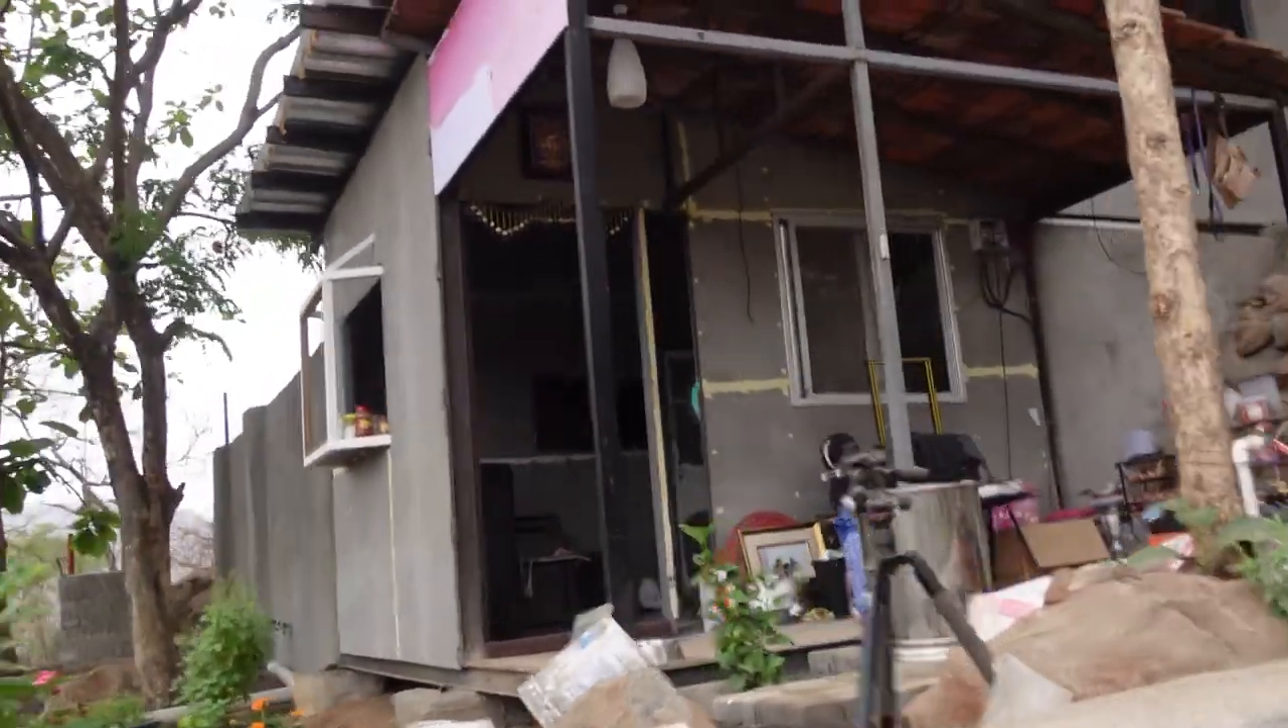This is the side view you can see i have installed windows also these are aluminum windows.